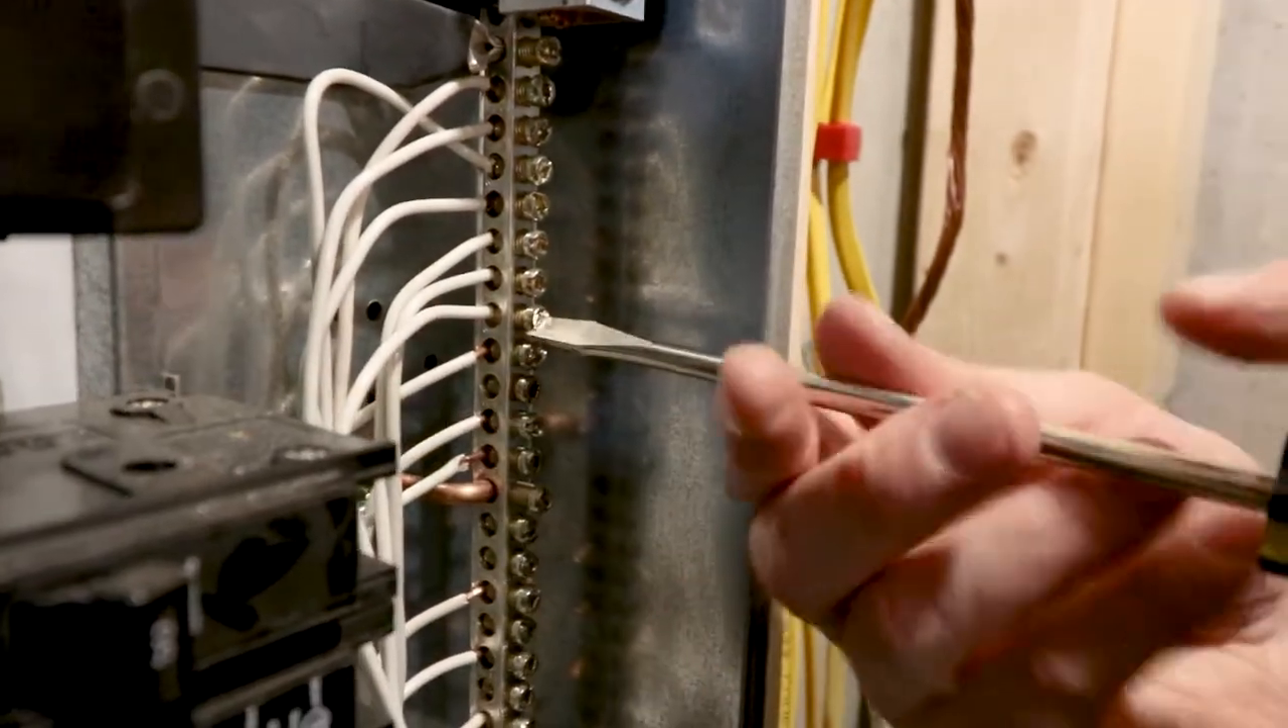The electrical is pretty much done dad's tied in most of the wires into the panel already as well so we've got just a few more things to do.